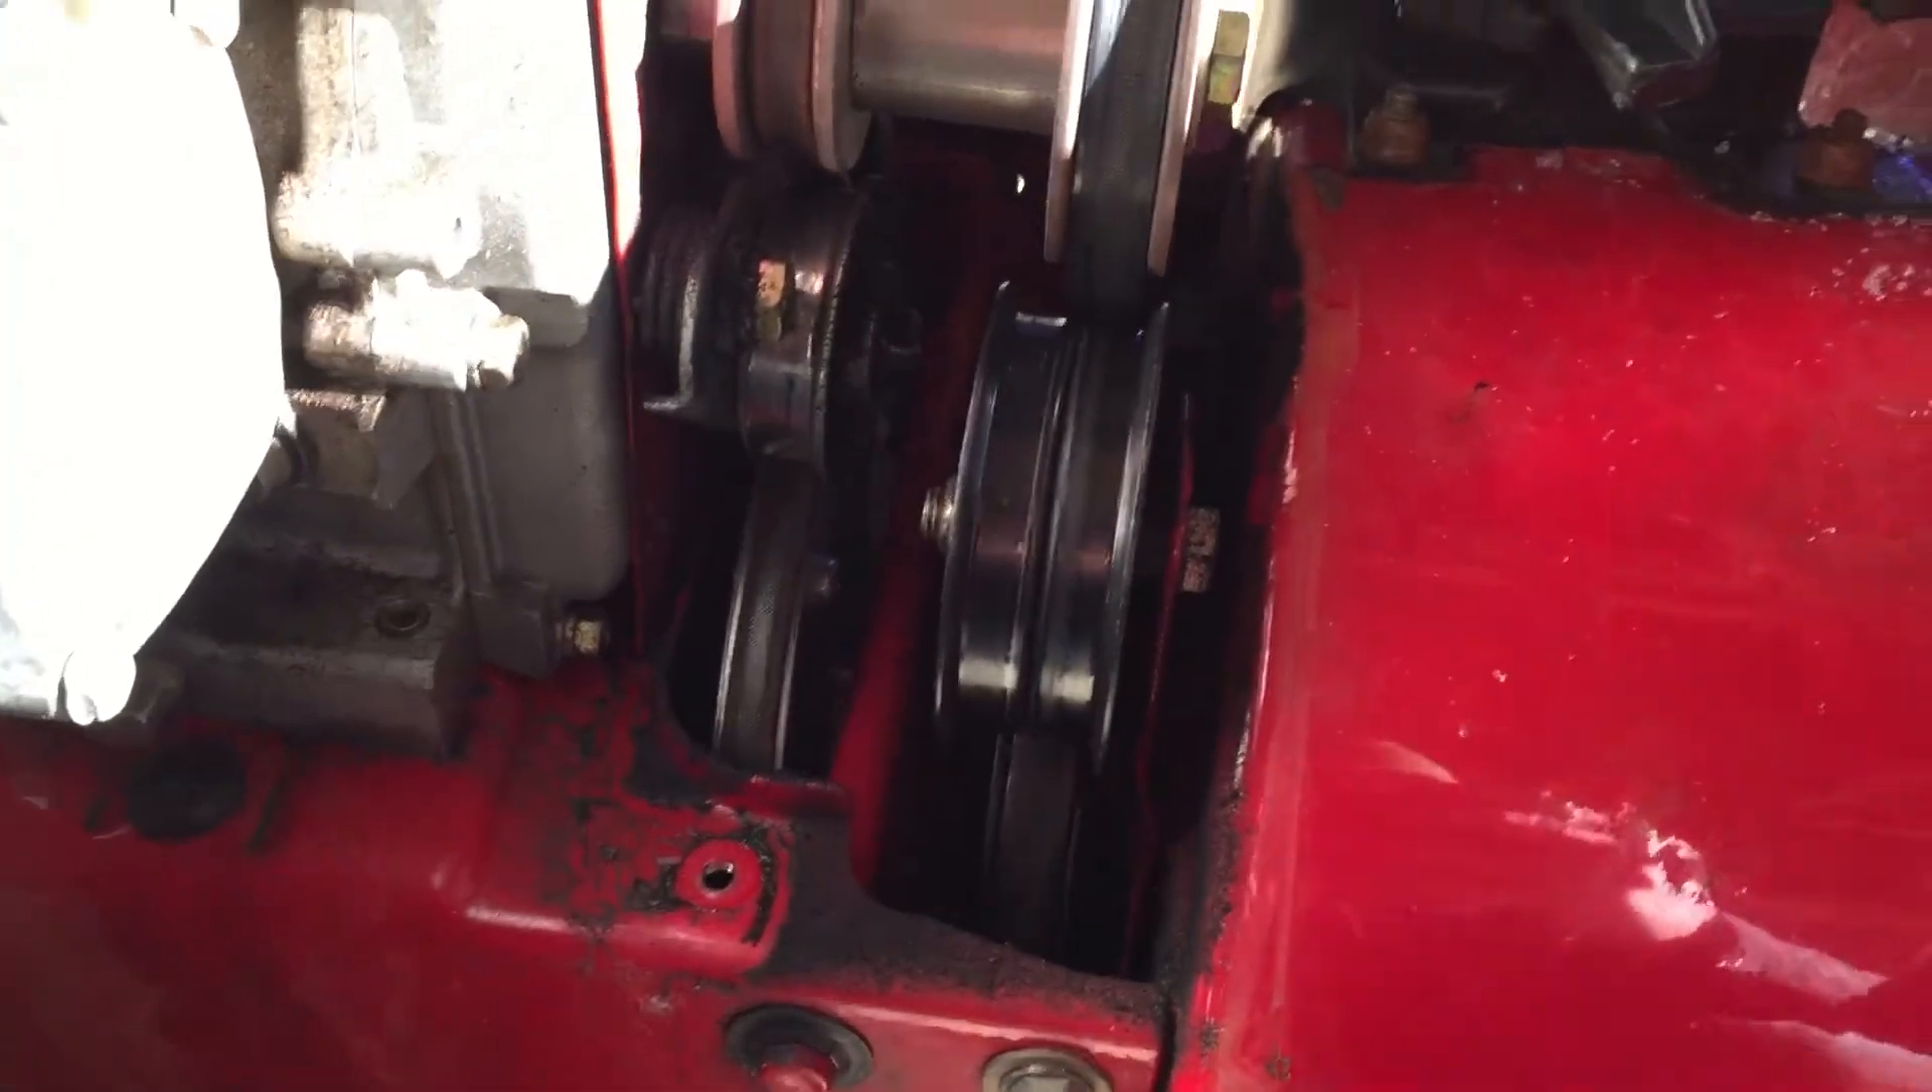Alright, uh, belts are exposed. Just two bolts took the, uh, belt guard off.